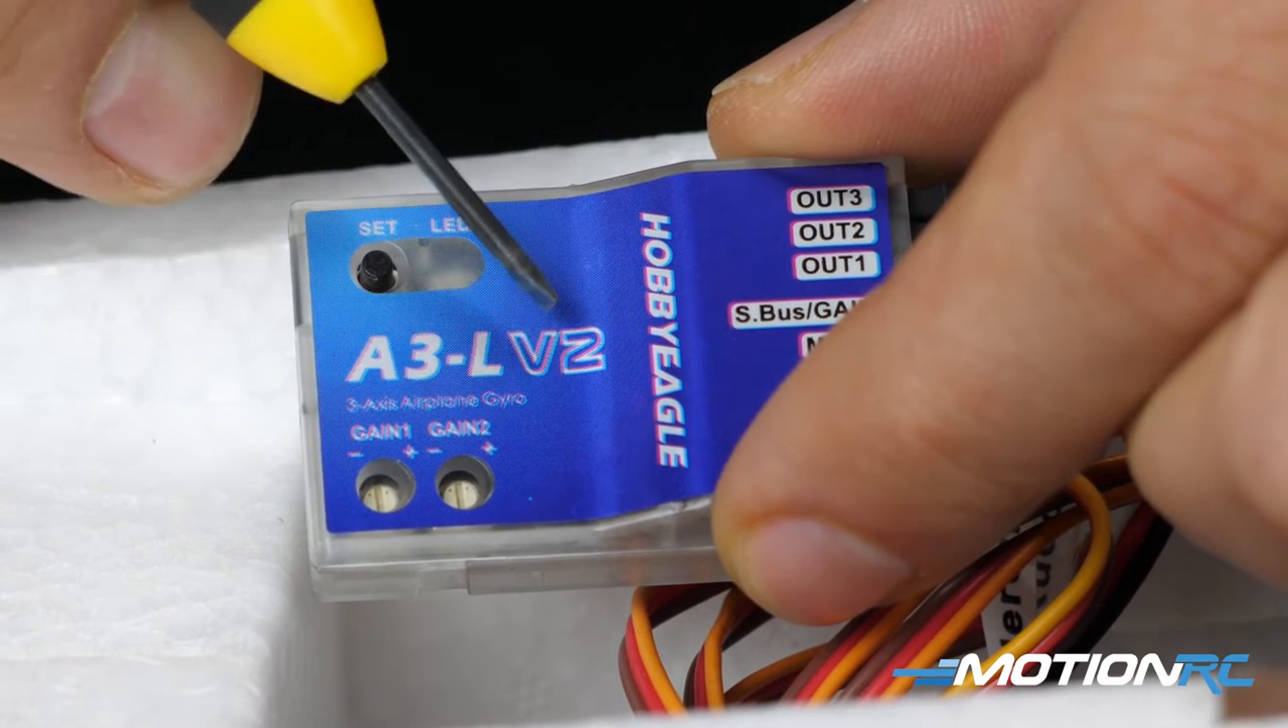Now I haven't fixed the gyro yet because I want to make sure it's all programmed.